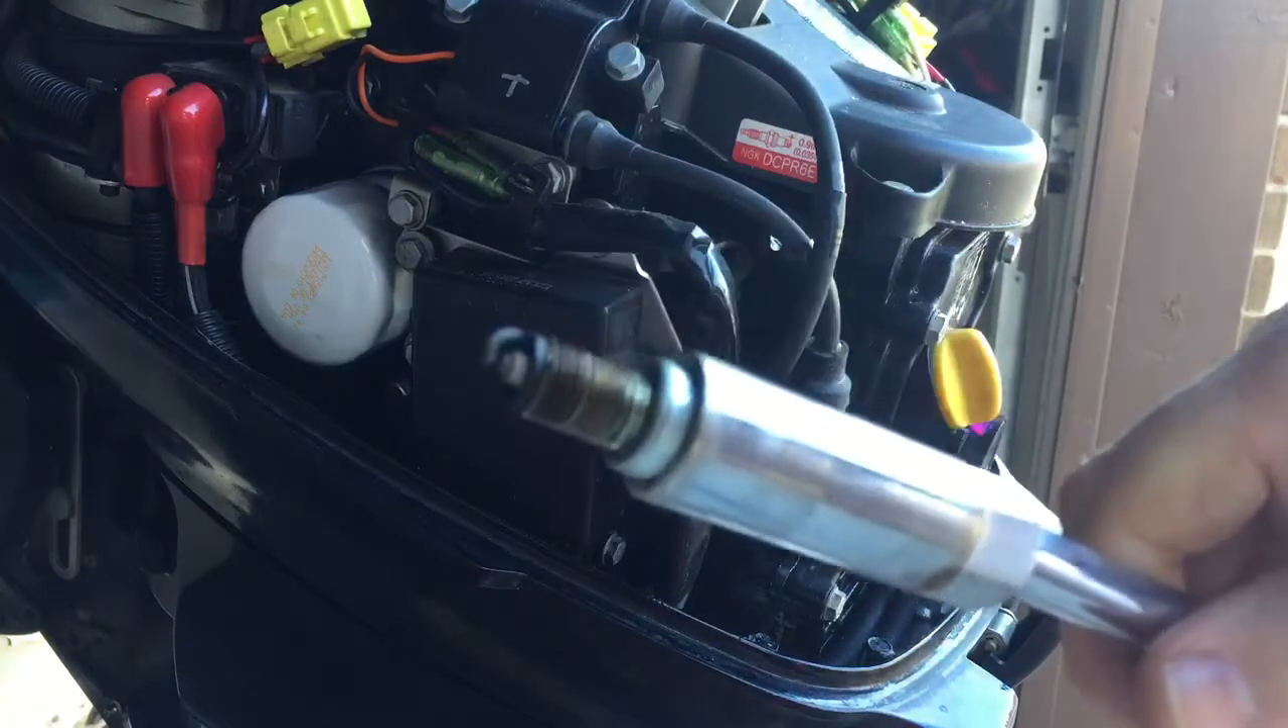Take out the spark plug. There's one, one out.